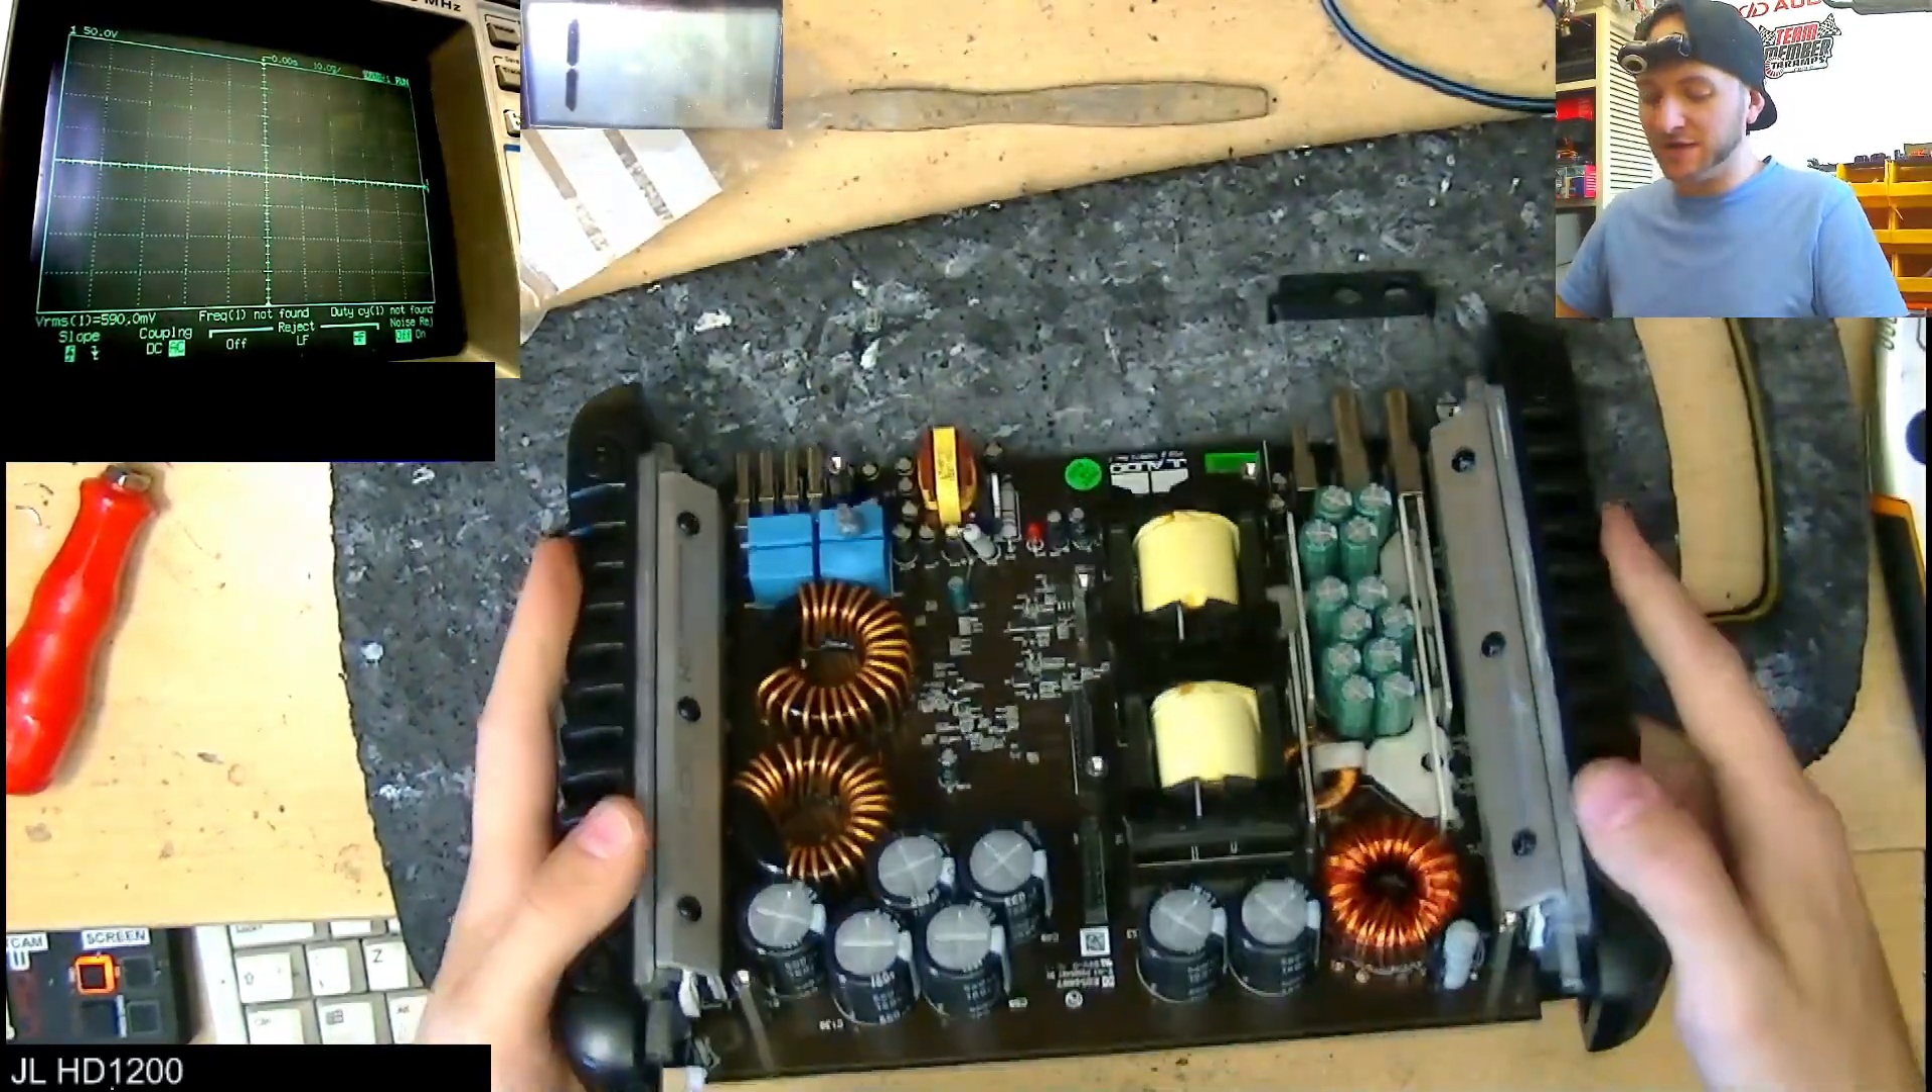So I've just popped the, uh, top case off and to get the top case off, you have to, uh, unscrew from the sides here.